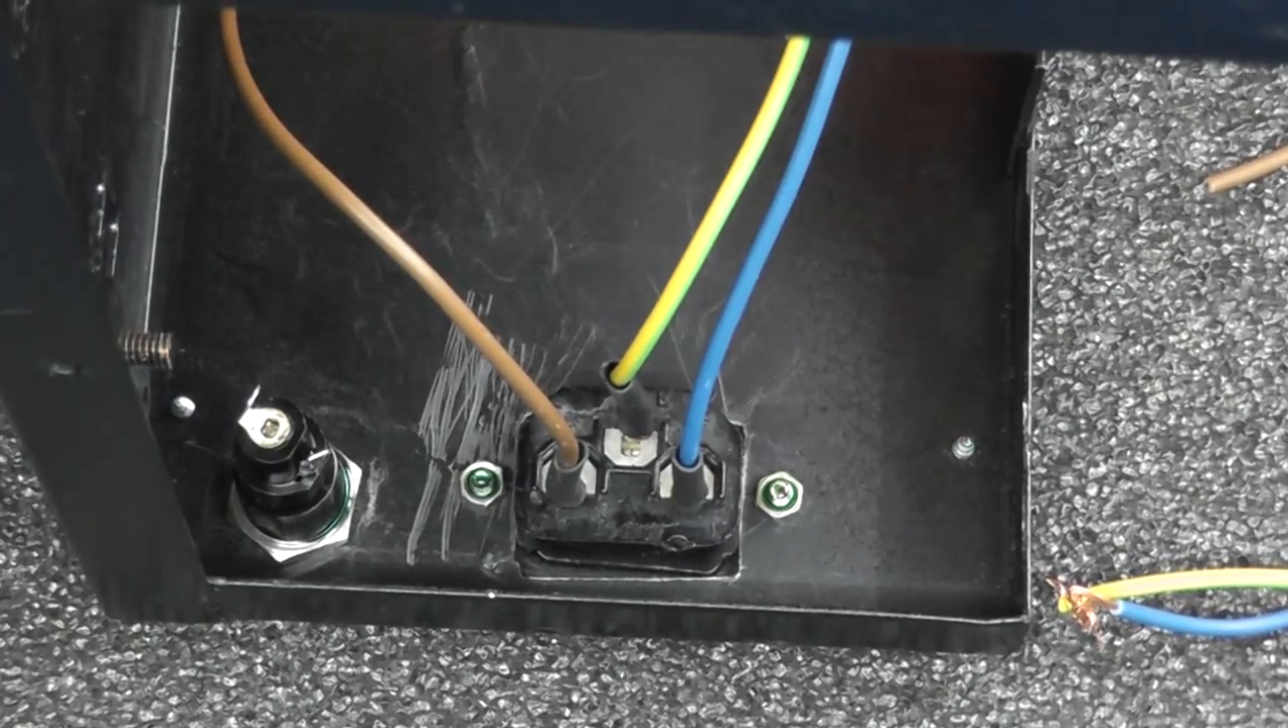Den Sicherungshalter und auch die Buchse habe ich hier jetzt reingeschraubt und montiert.